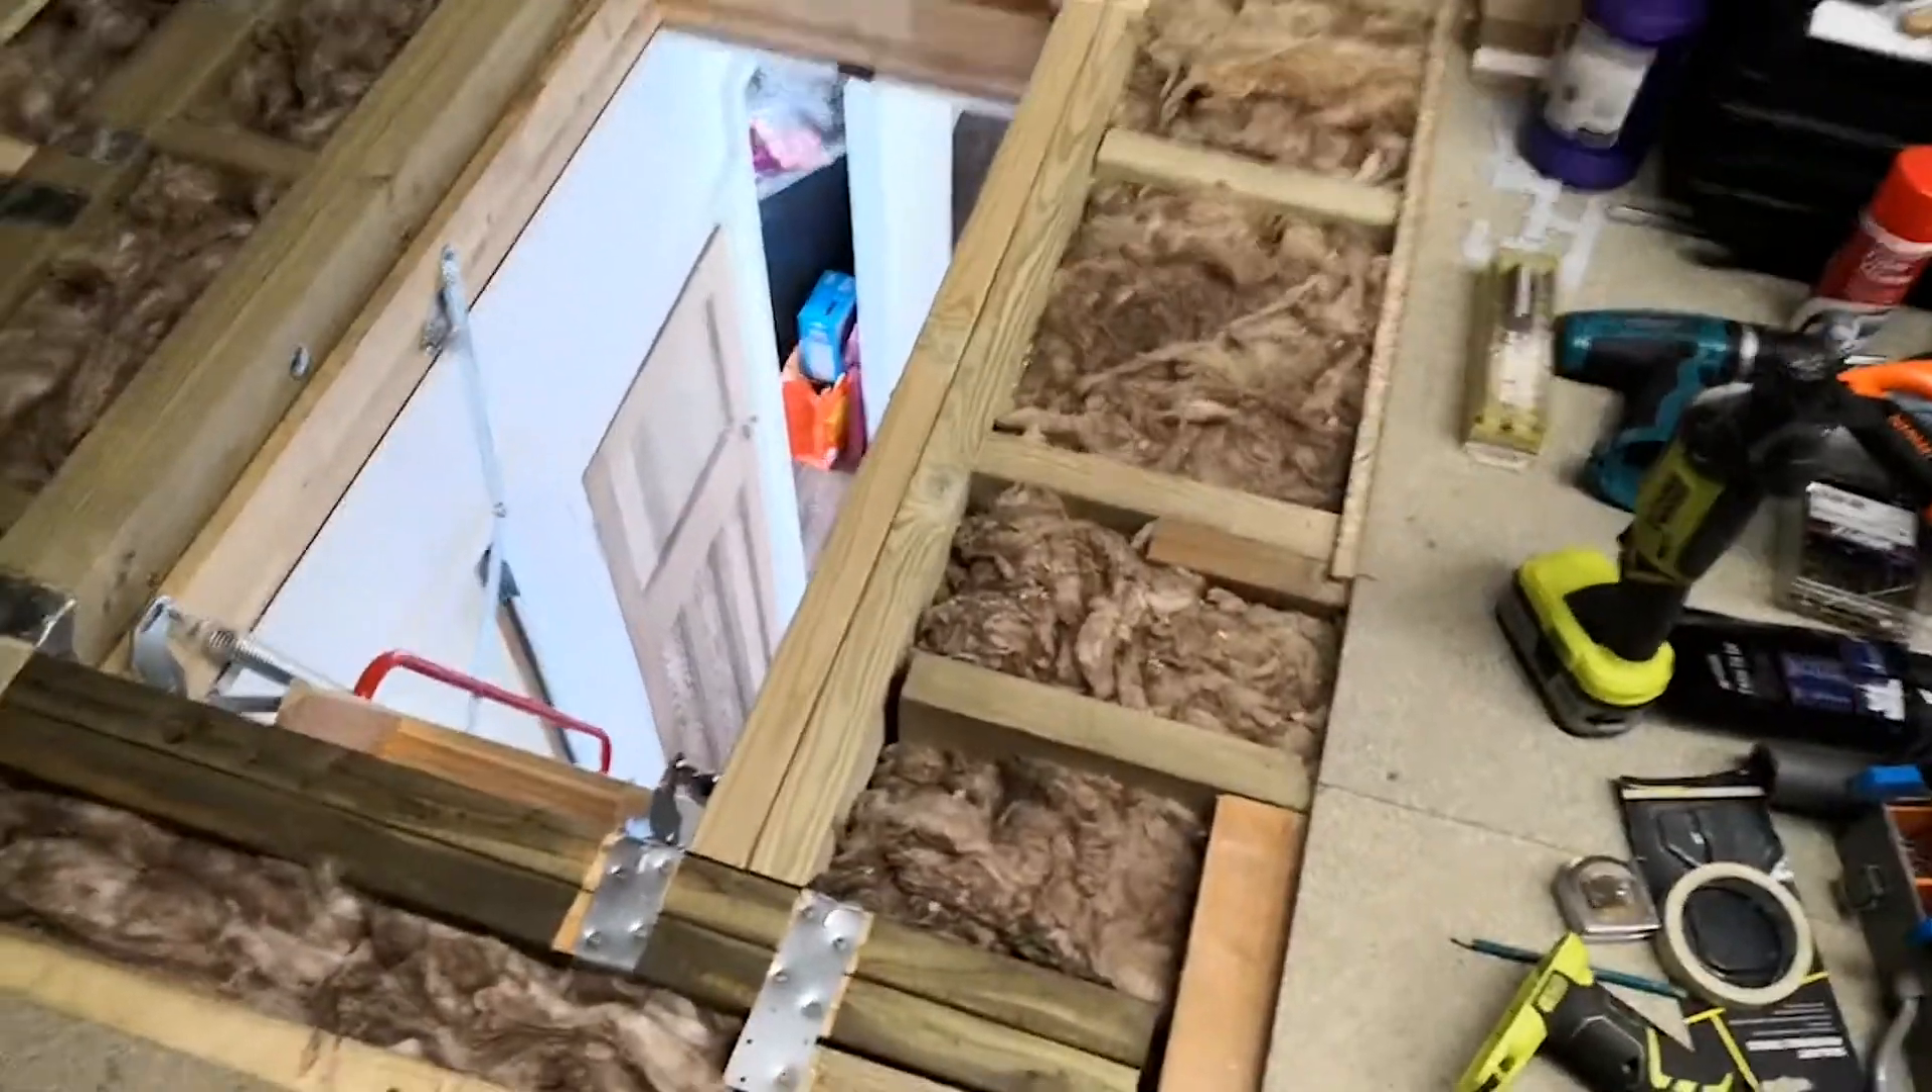And then we've got sistered noggins in between that are all bolted through. As you can see all the gaps have been filled in with insulation as well.